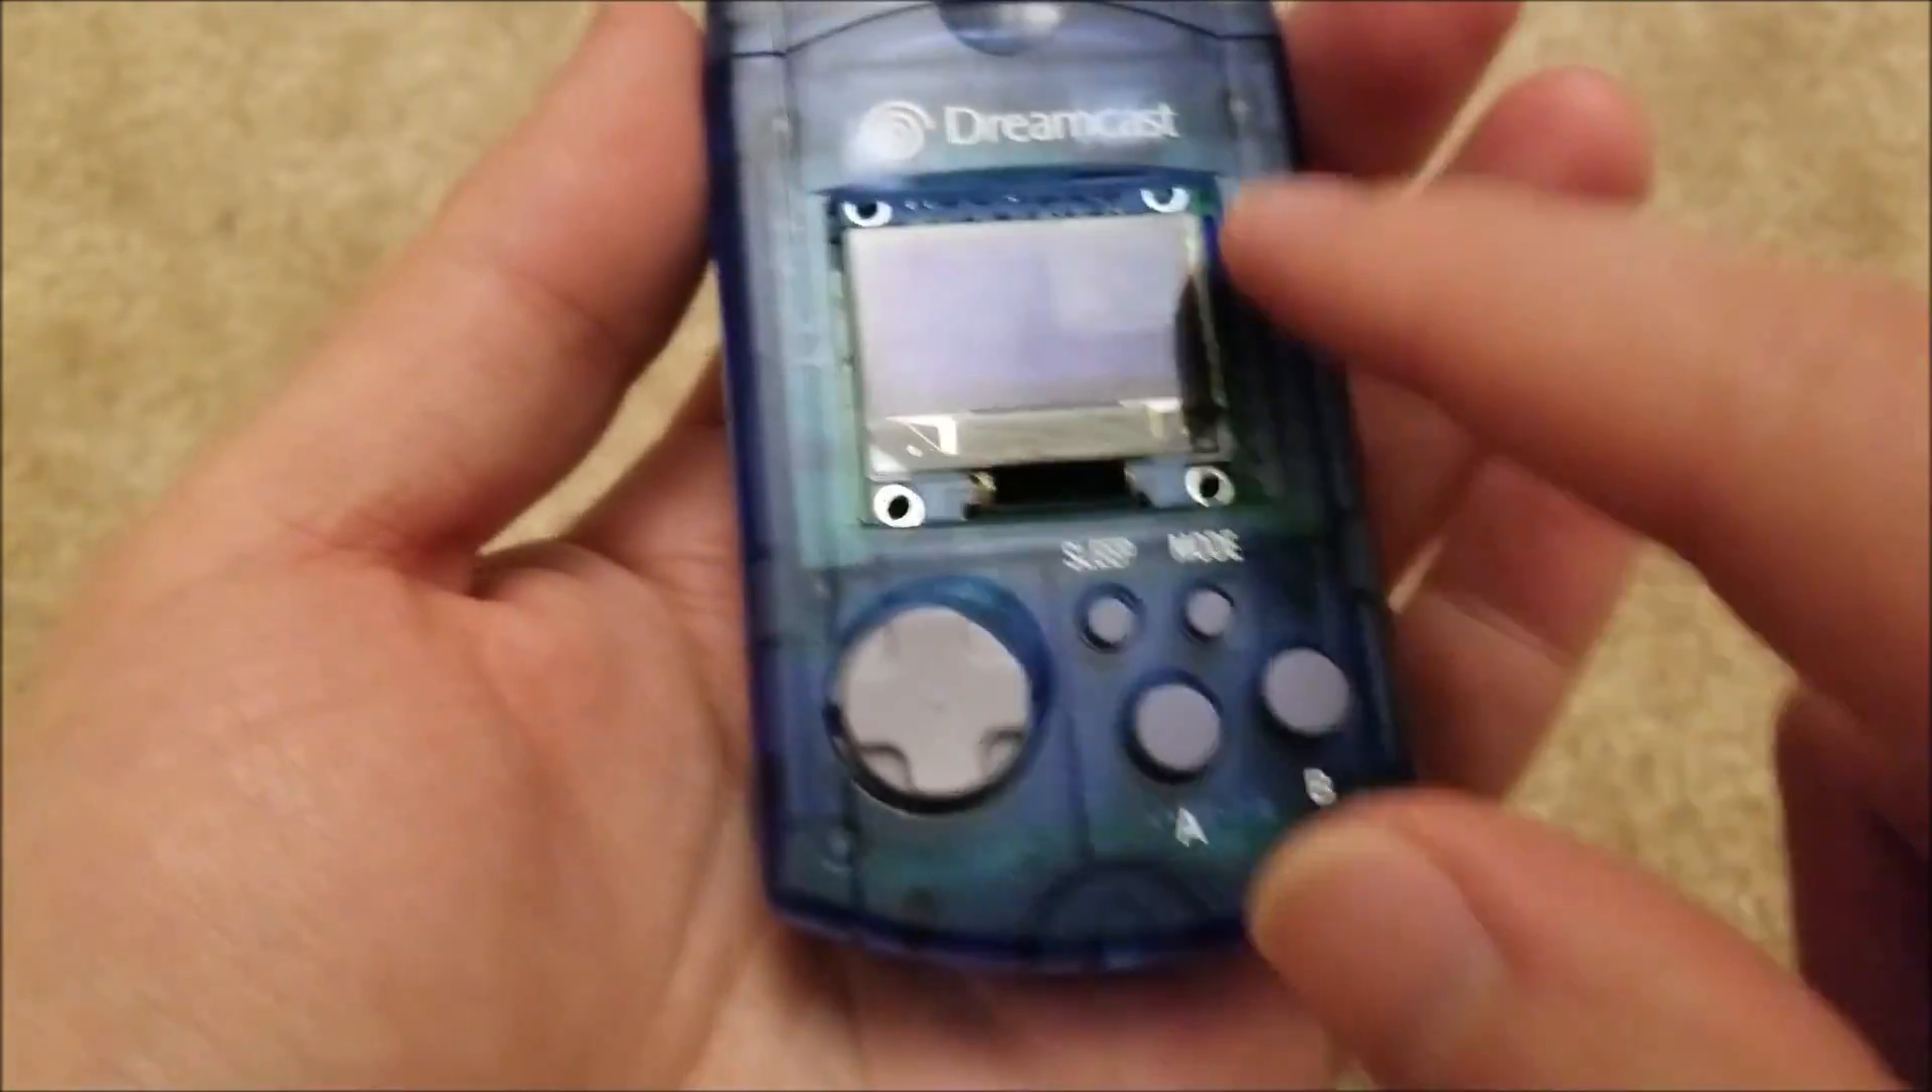You can see, obviously, I still need some sort of bezel.